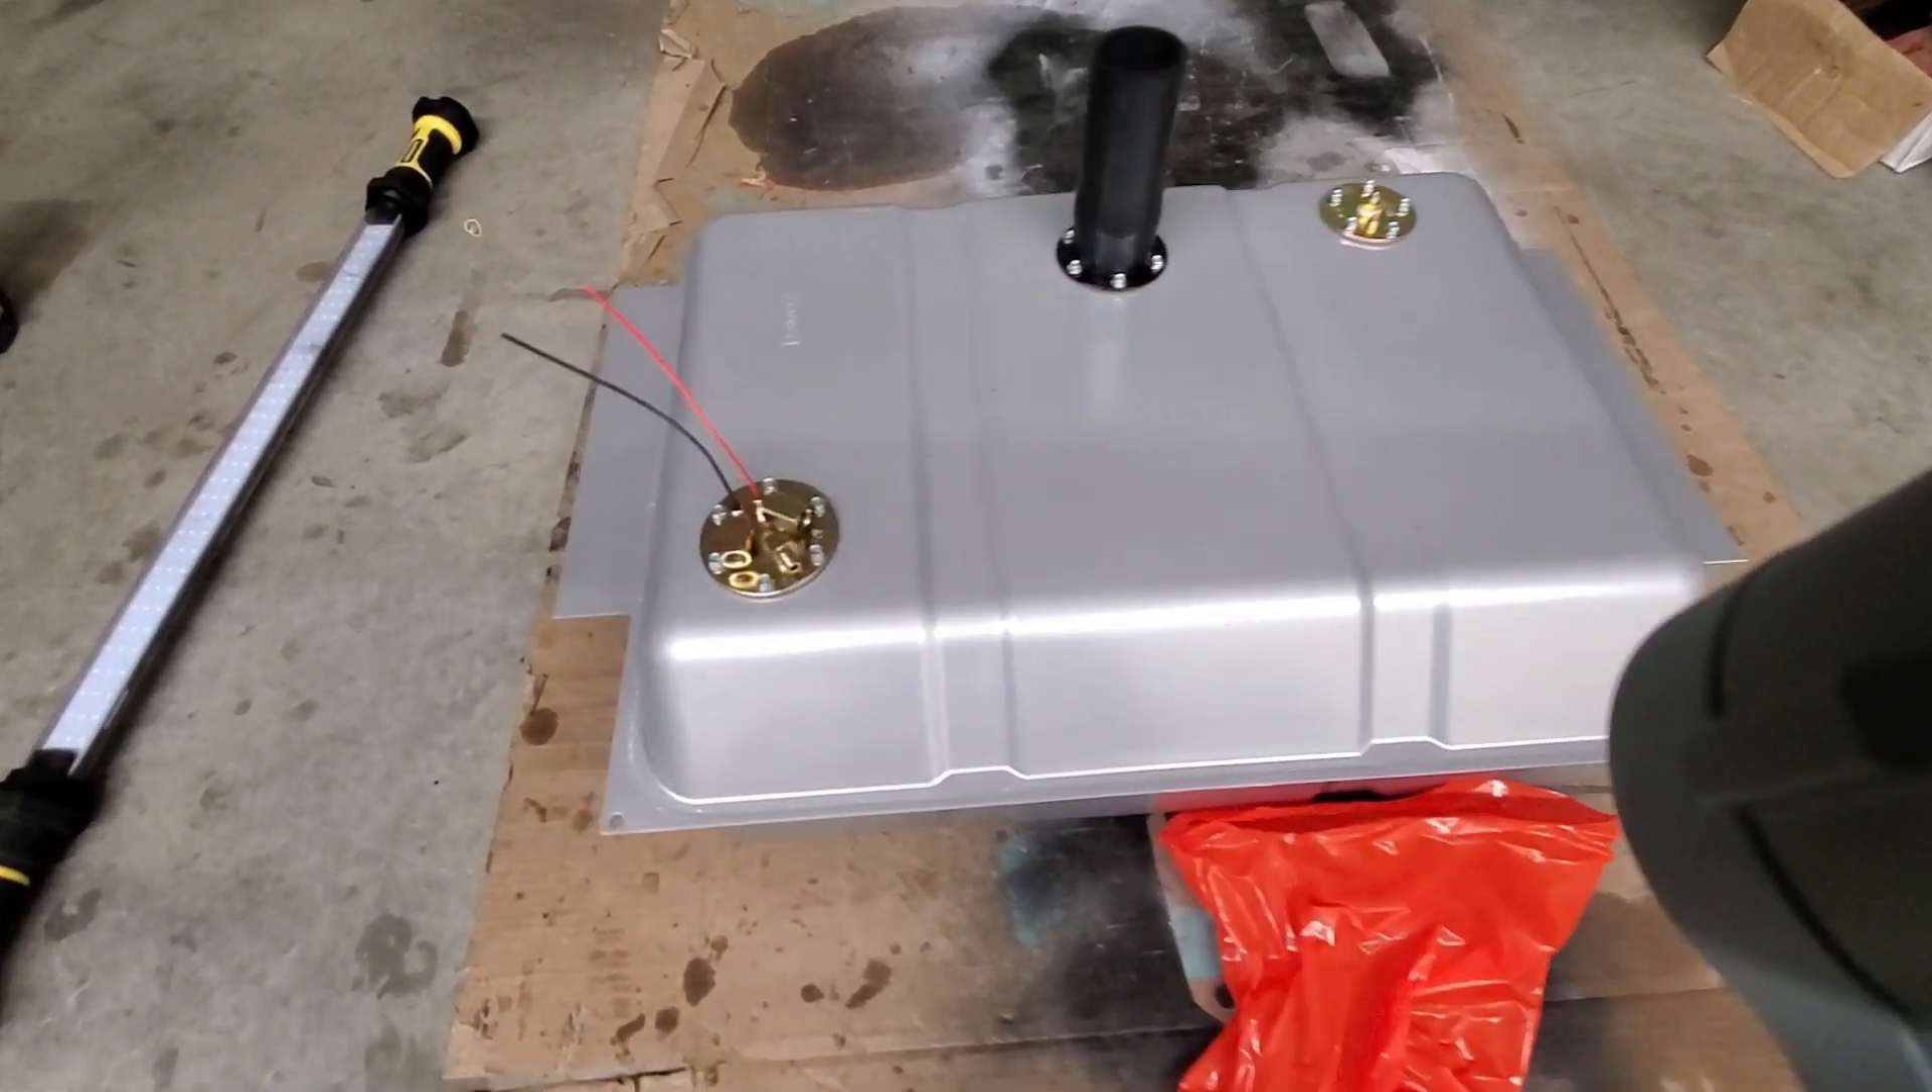Well that is the tank put together guys.